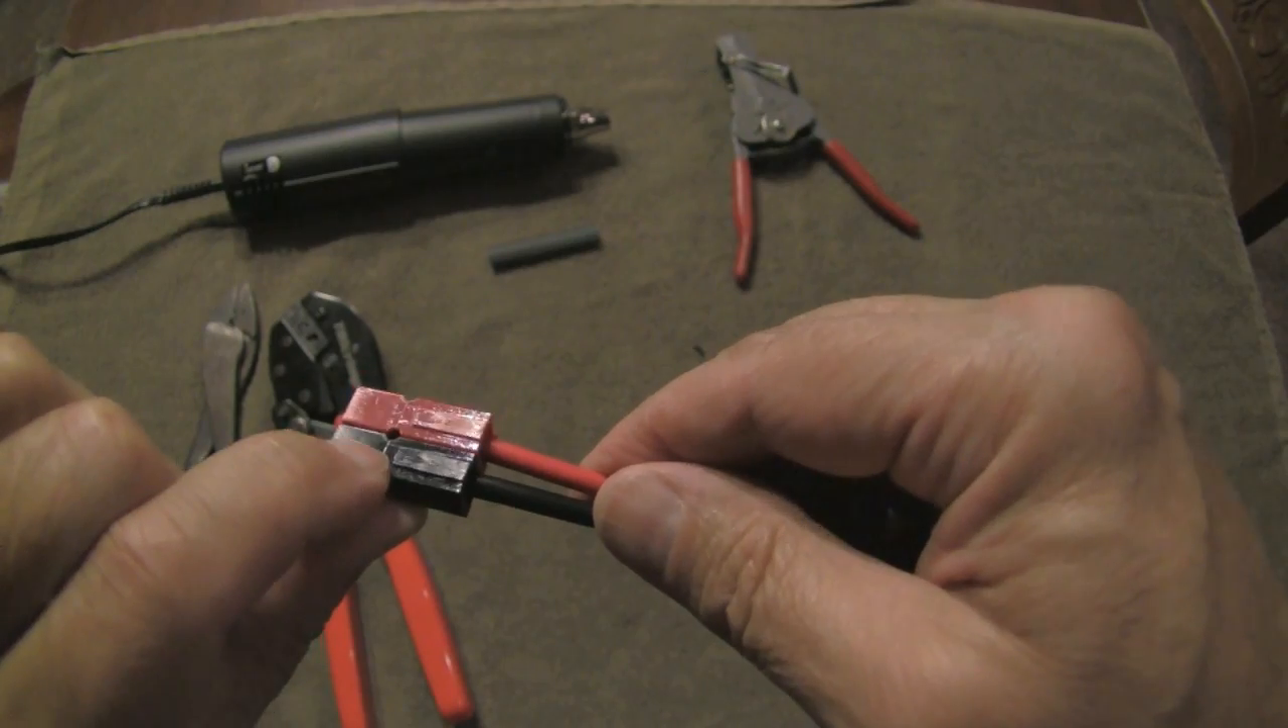We've got the wires crimped on and into their housings.